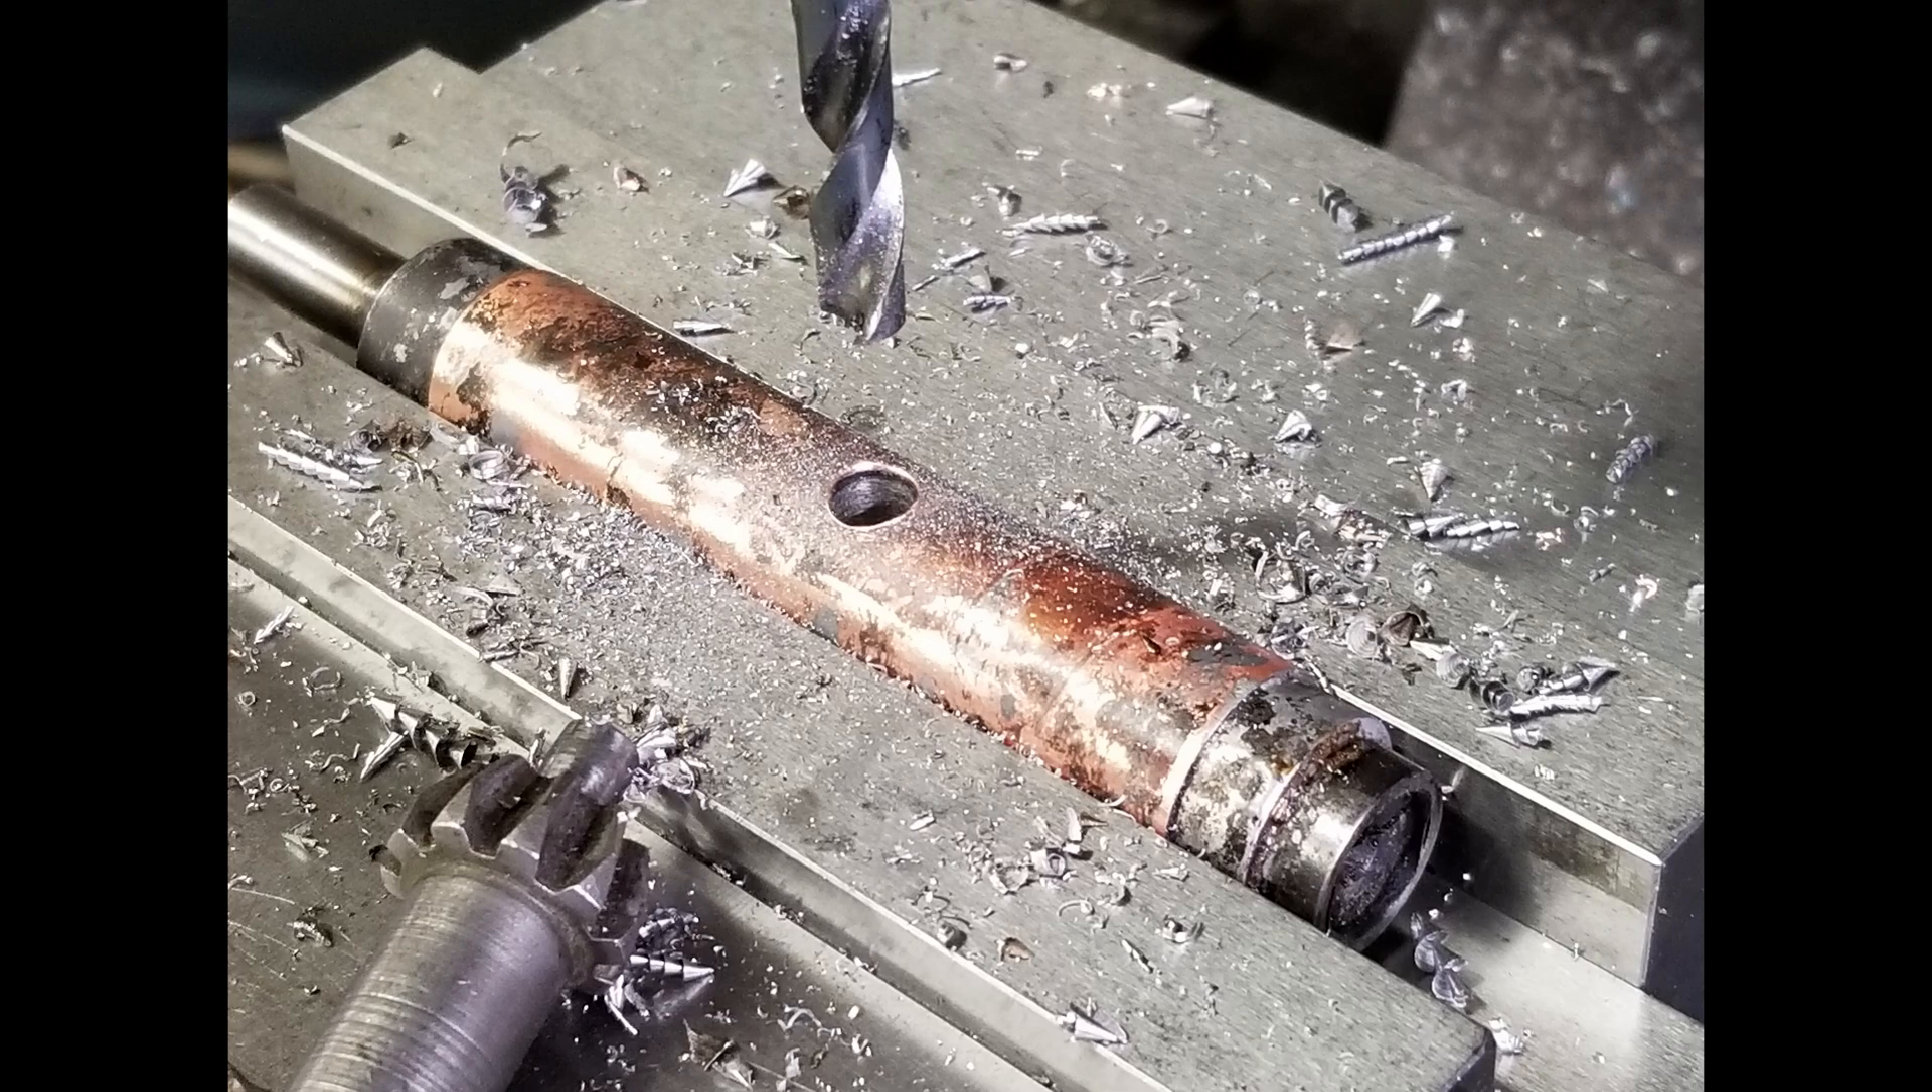If you look at the far right end of the lap sitting in the vise you'll see that there's a small collar that's been added this was added and then soldered in place.